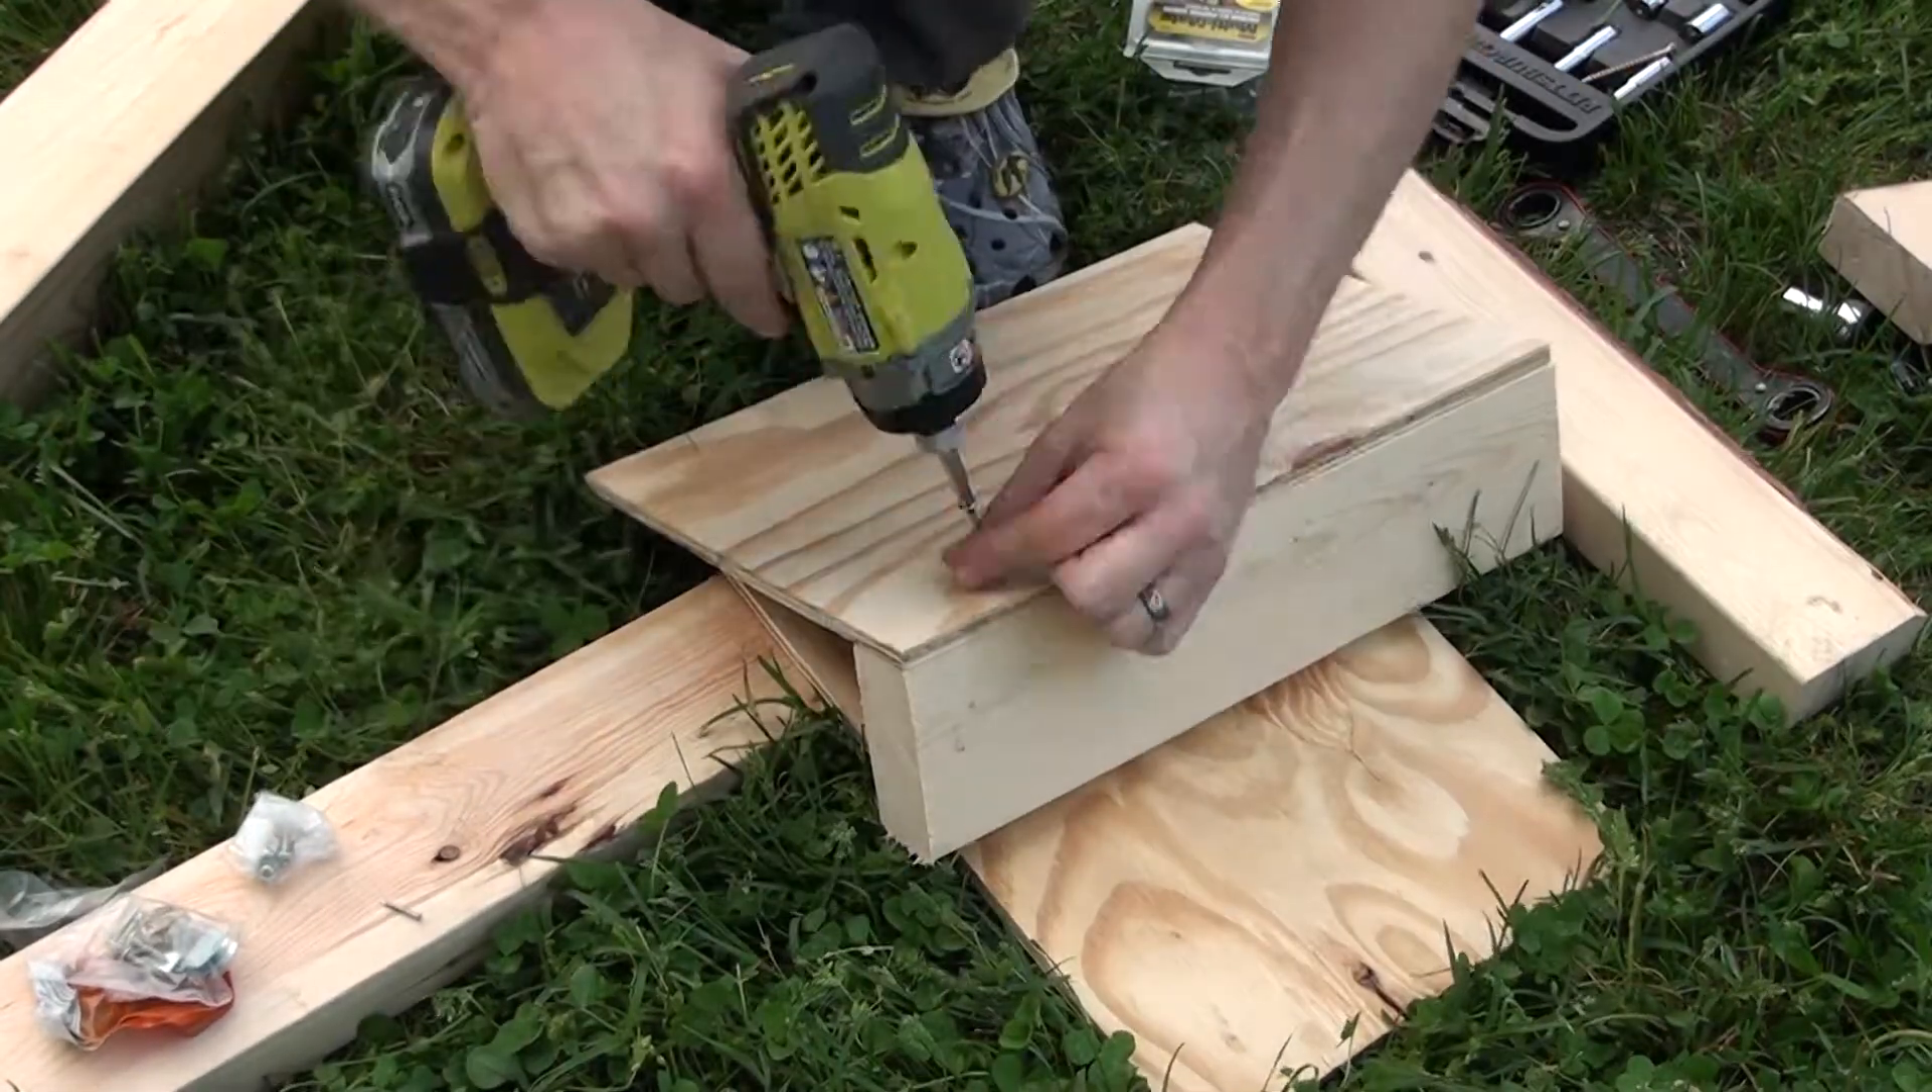So you can see I got pieces of the box here going together.